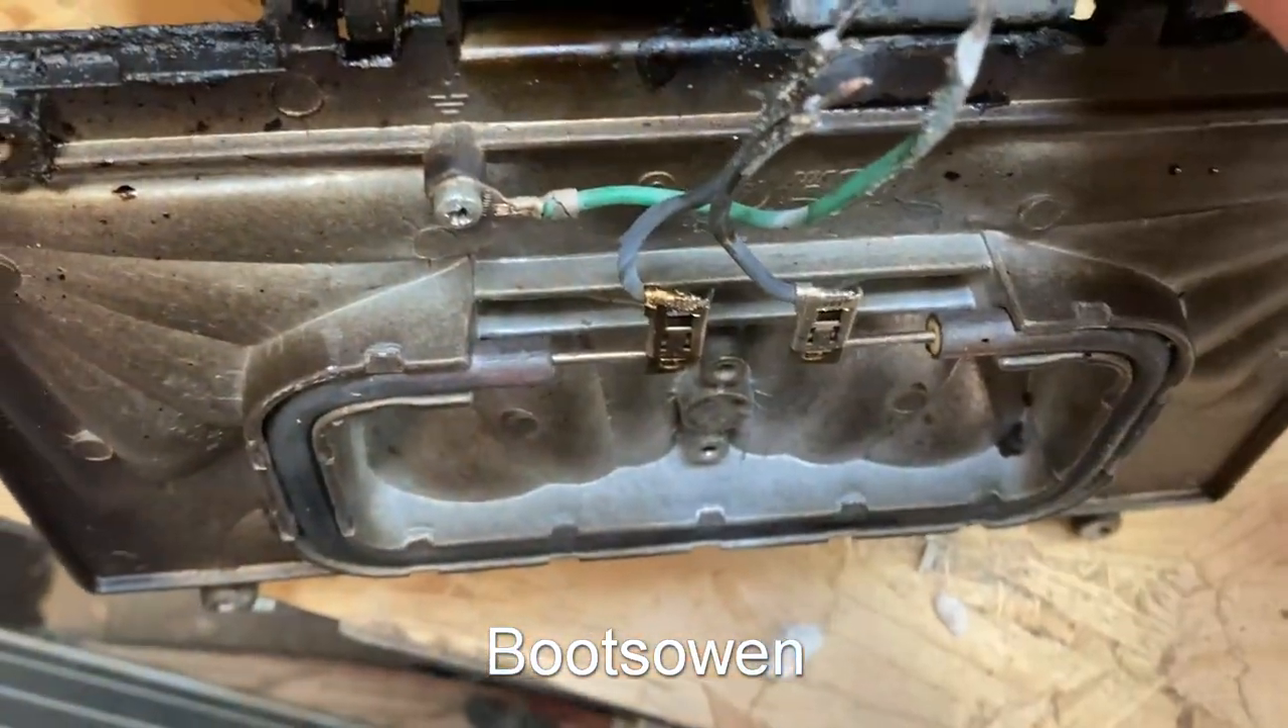Earth is earthed to the chassis.